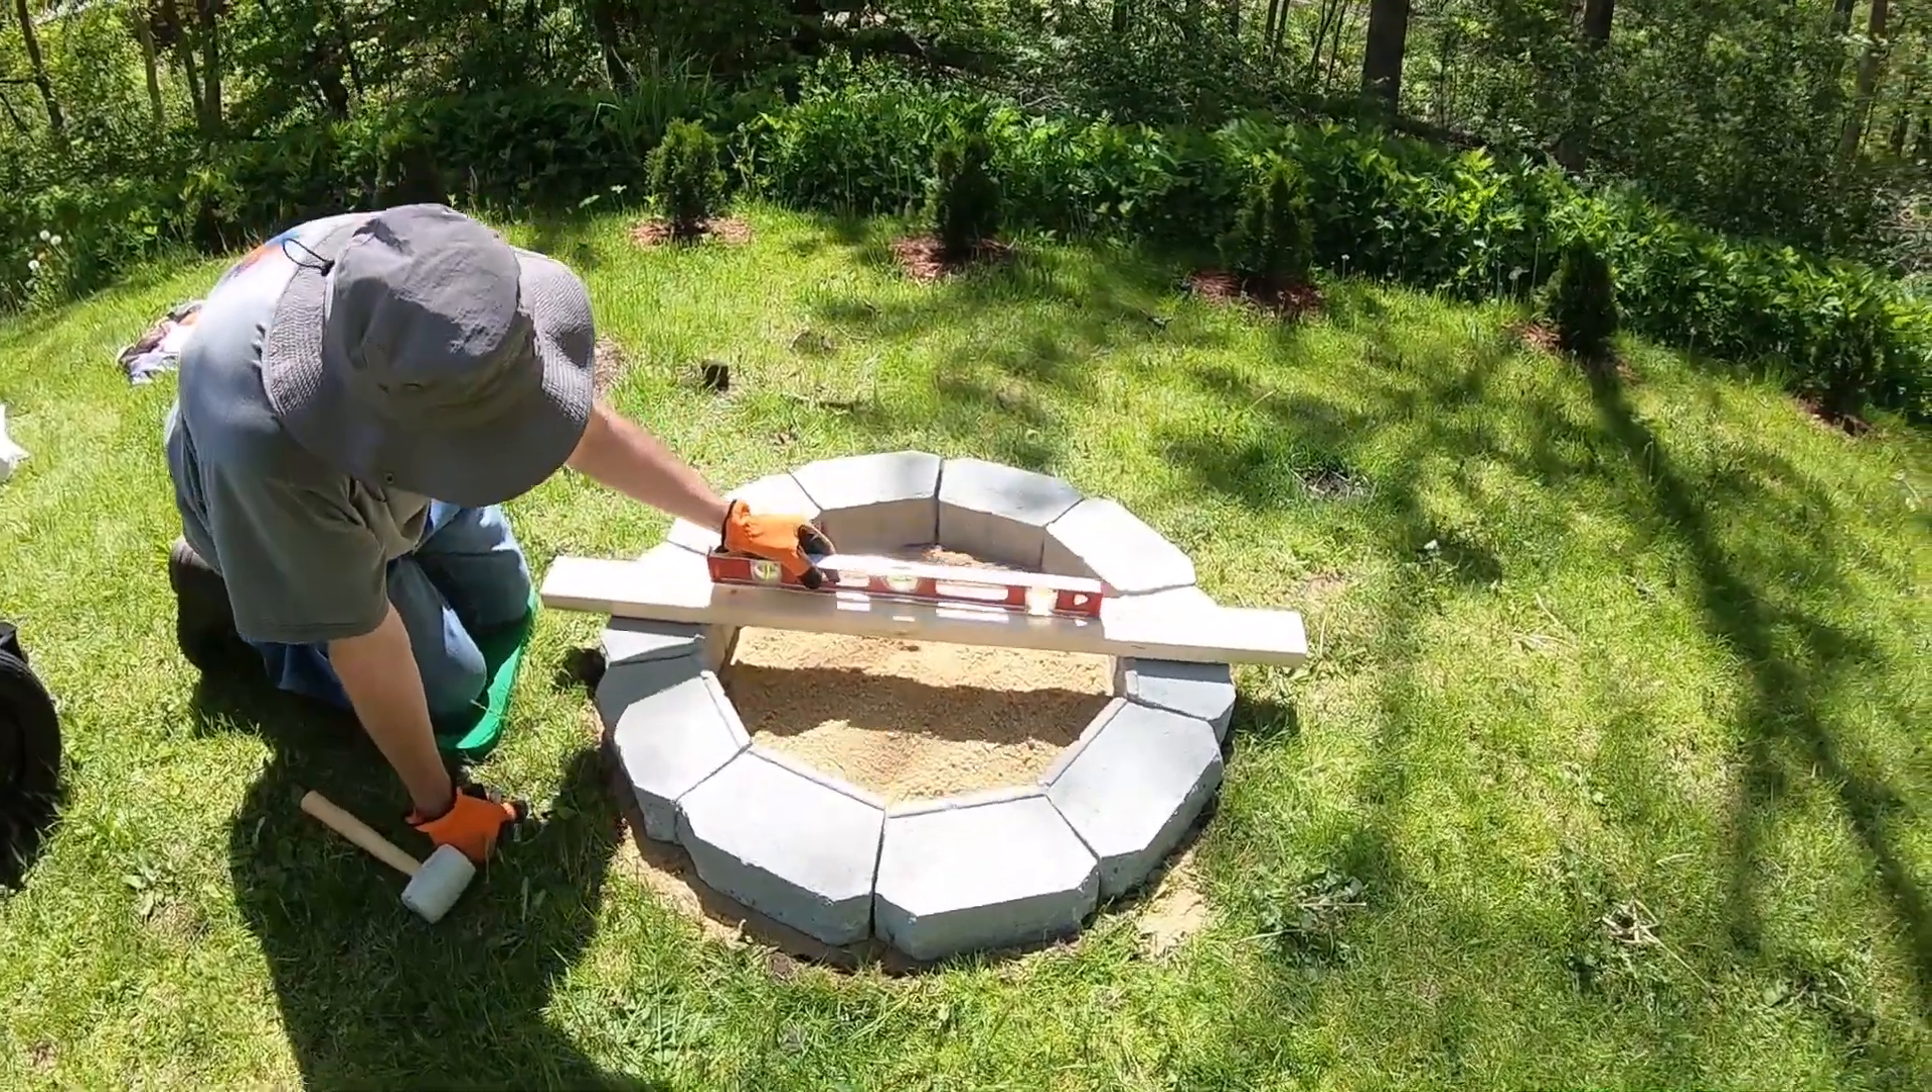Okay, well now we have the first layer or the first level of wall blocks down.